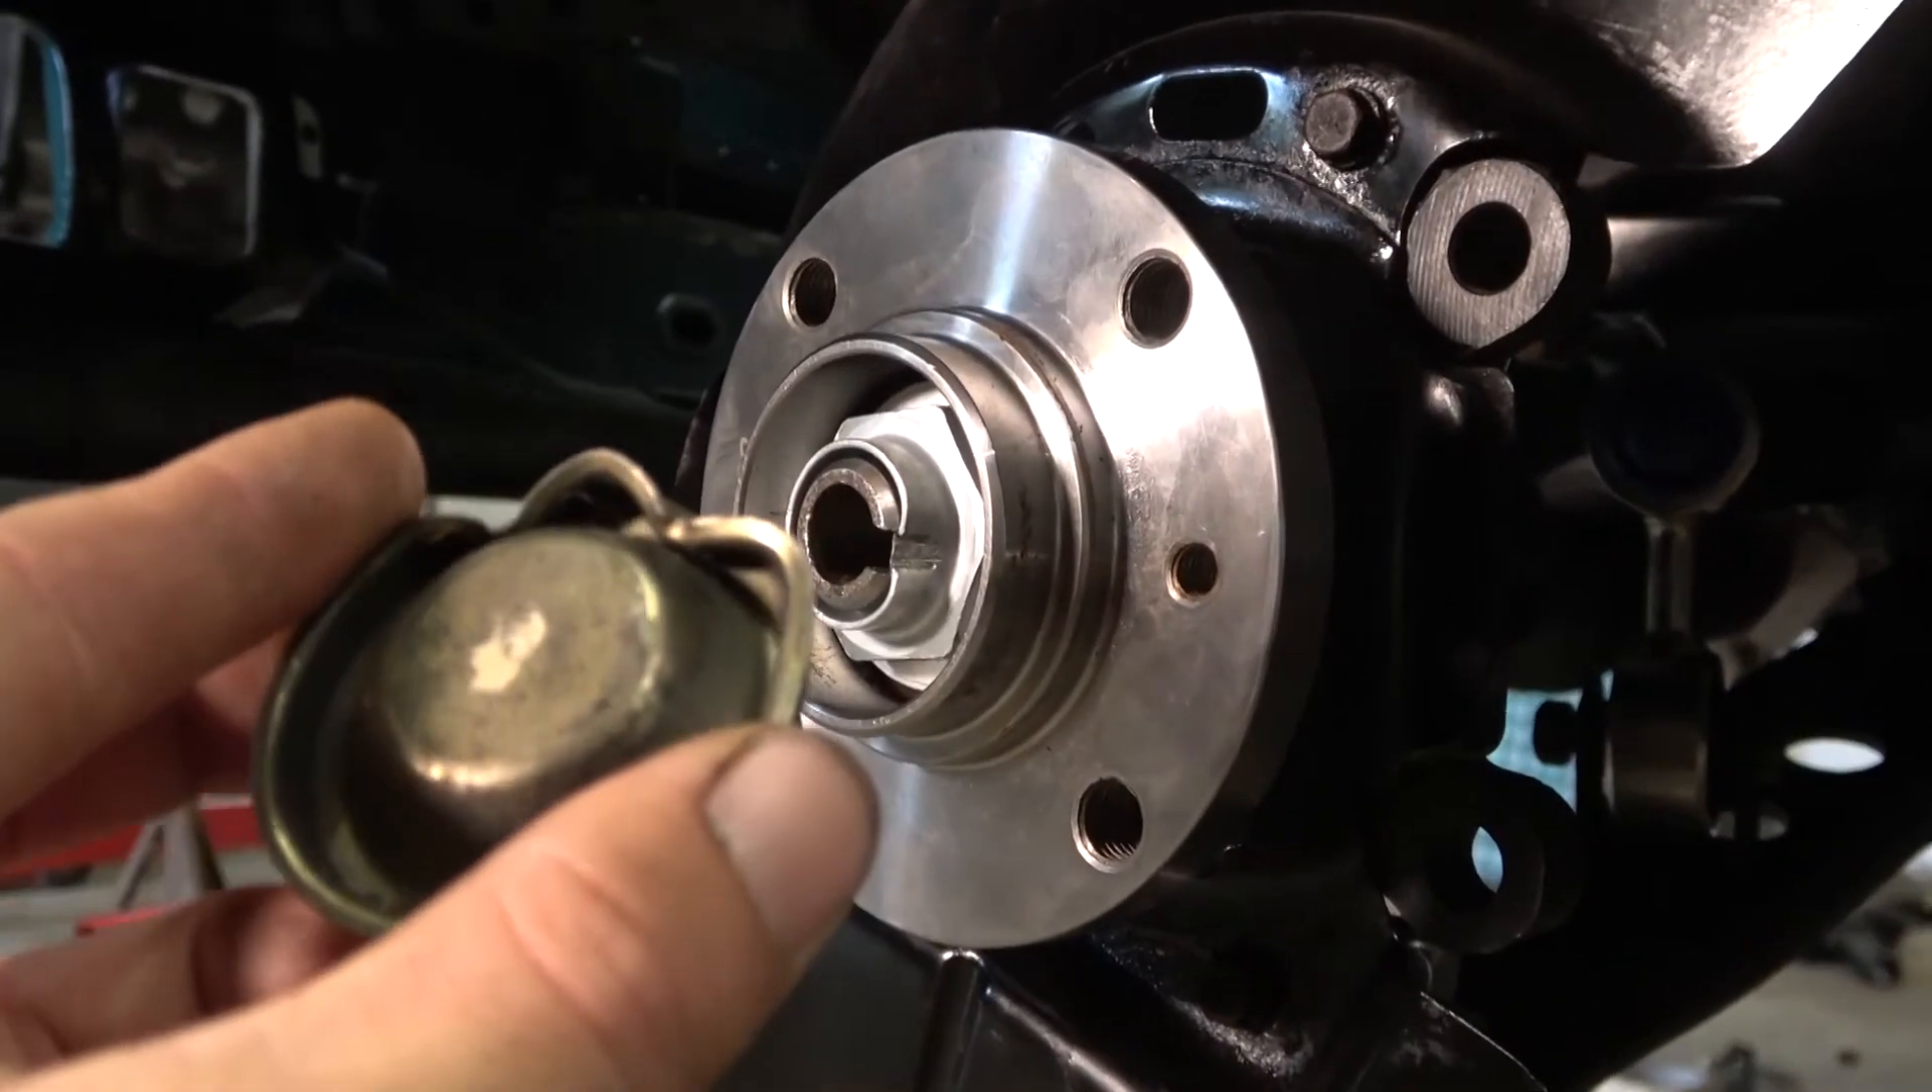Il ne manquera que les nouveaux cache-moyeux à mettre.